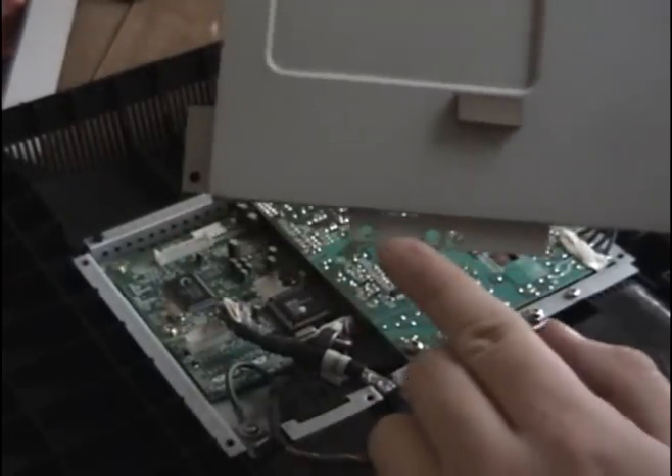Okay, so we got the cover off.